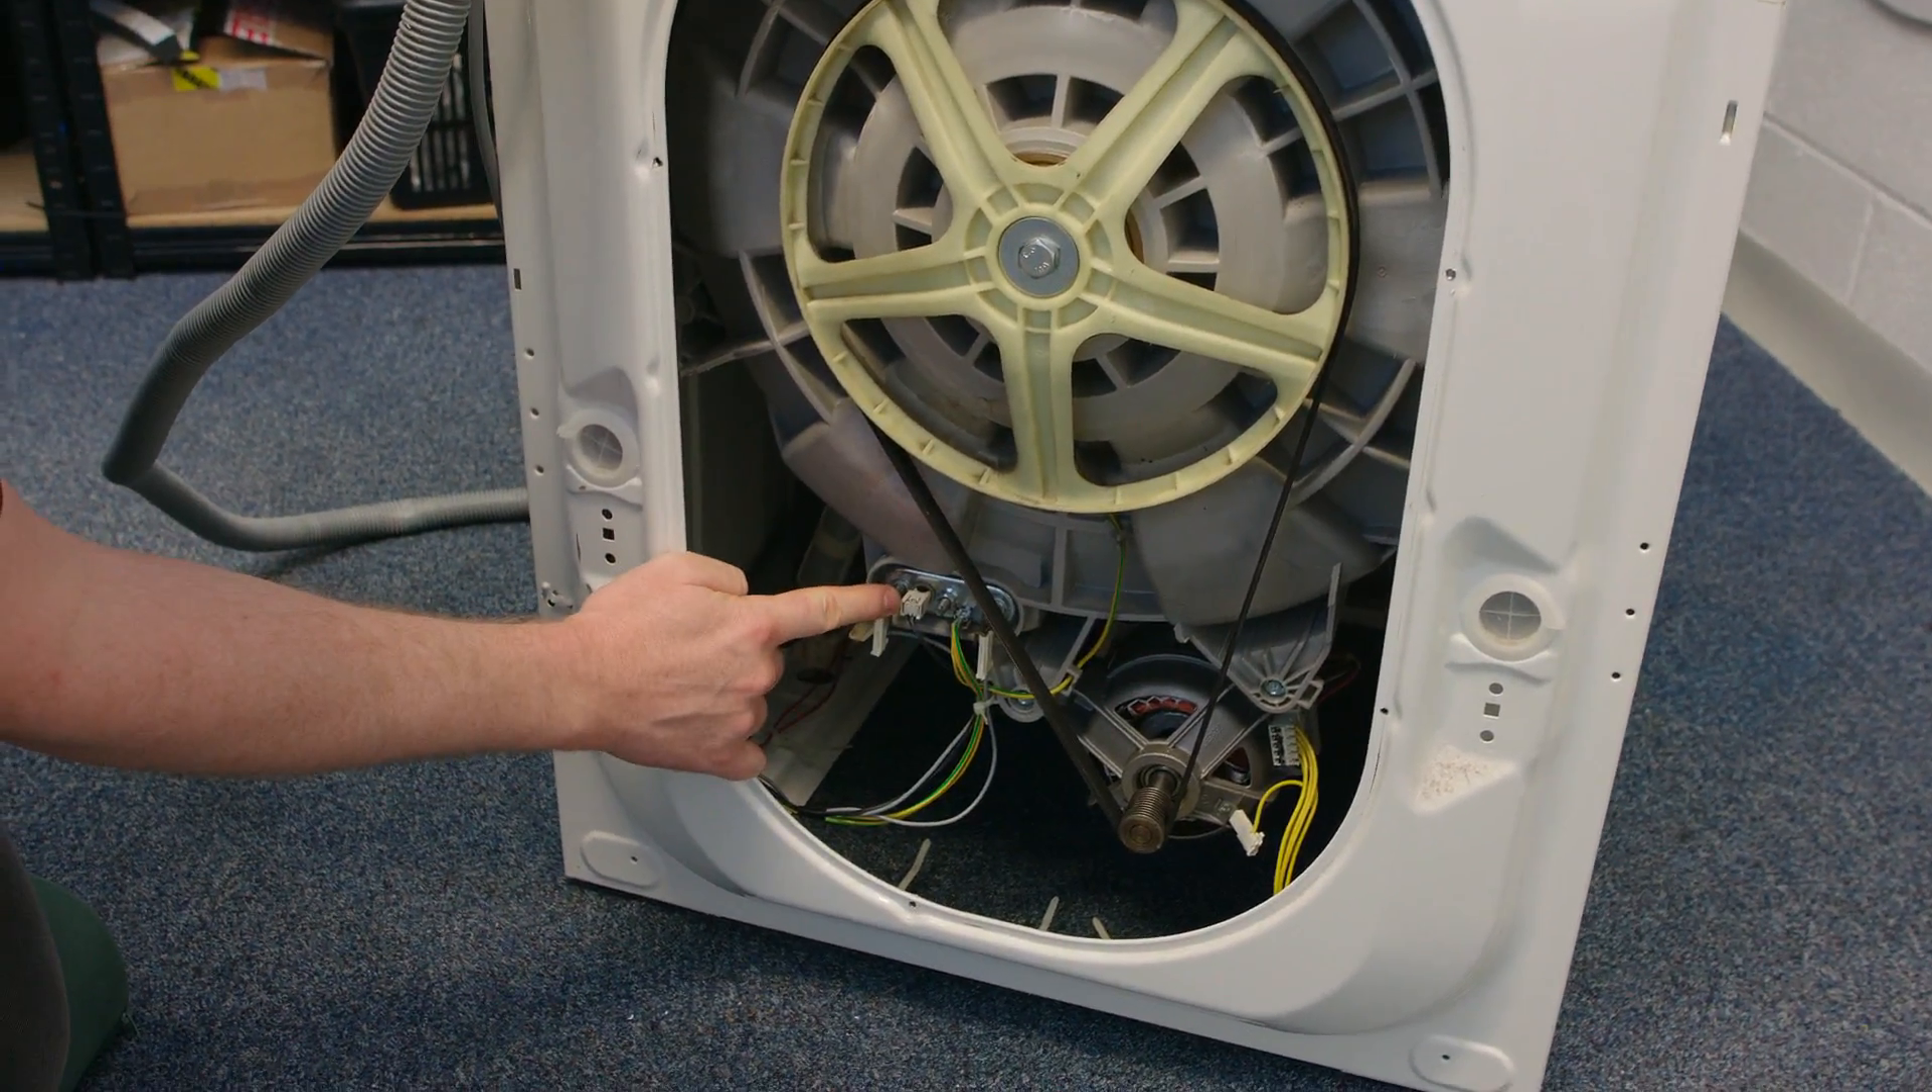With the back of the appliance removed here we can see the back of the heater.